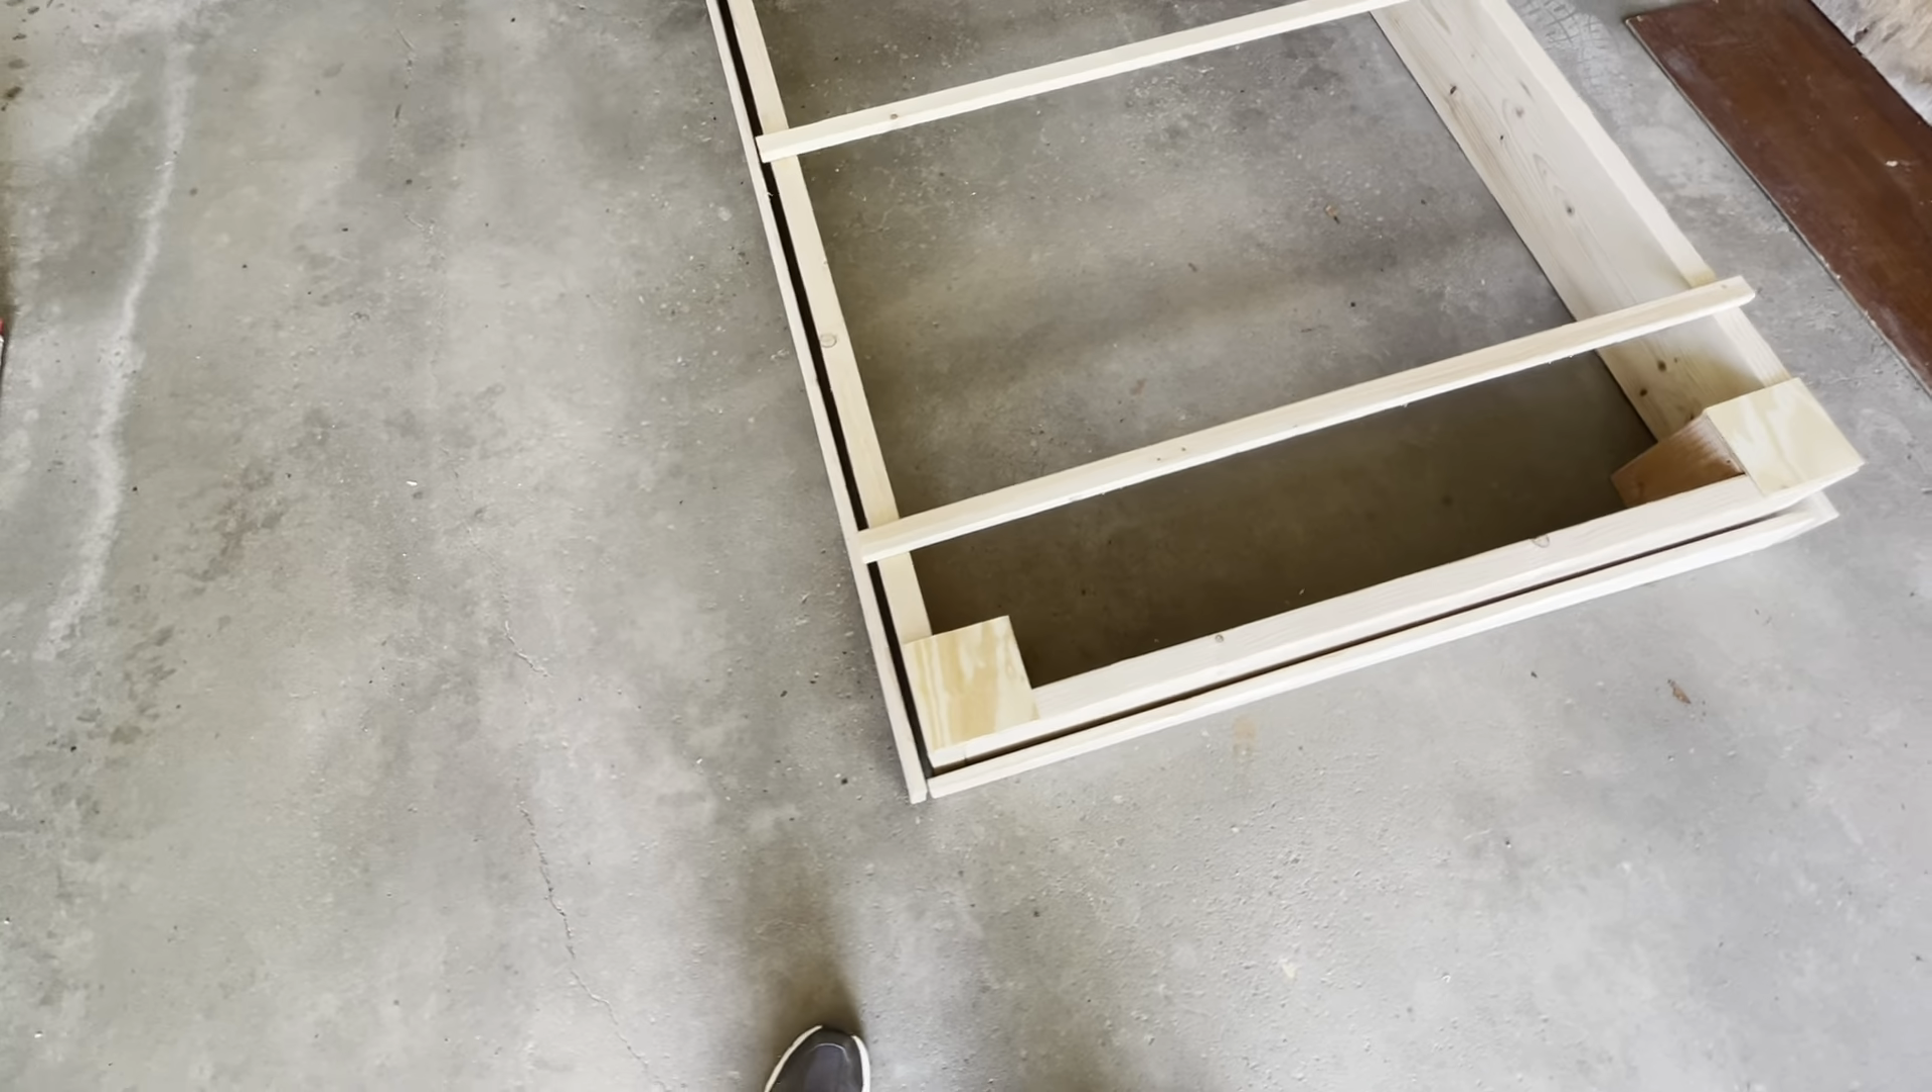But you see there's a bit of a gap around what will be the lid and the box itself.